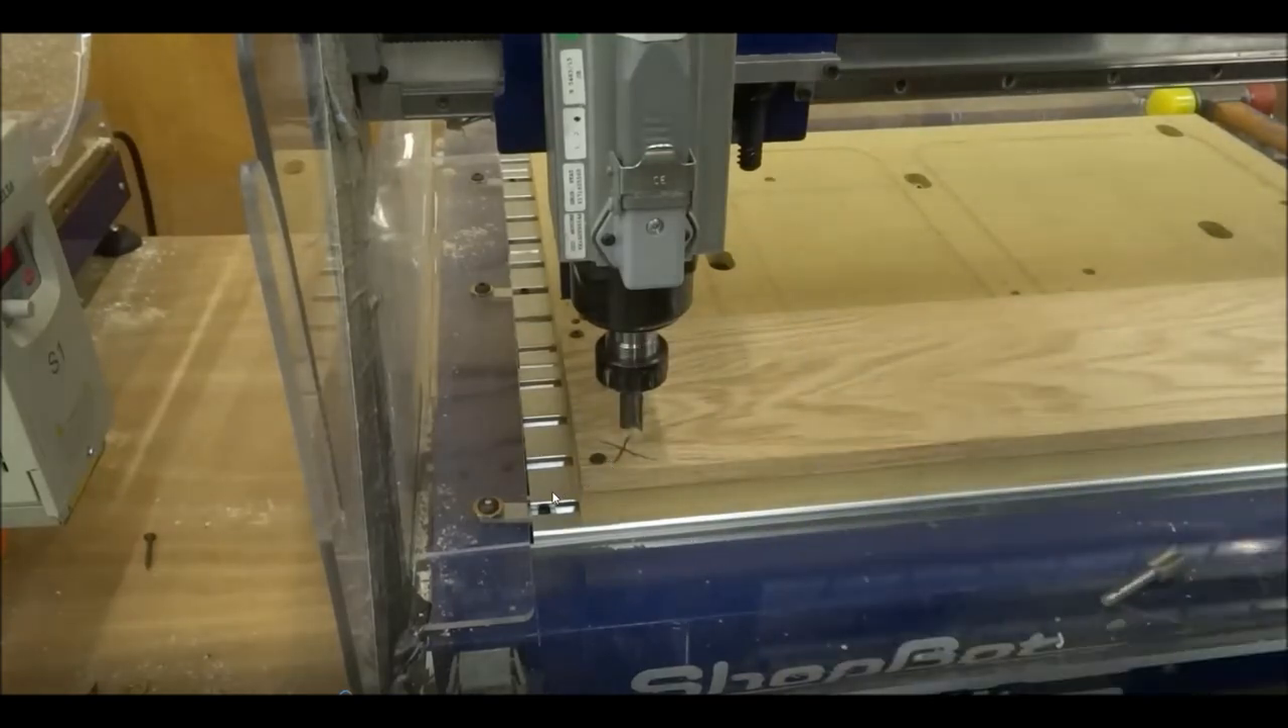The half inch end mill is in.